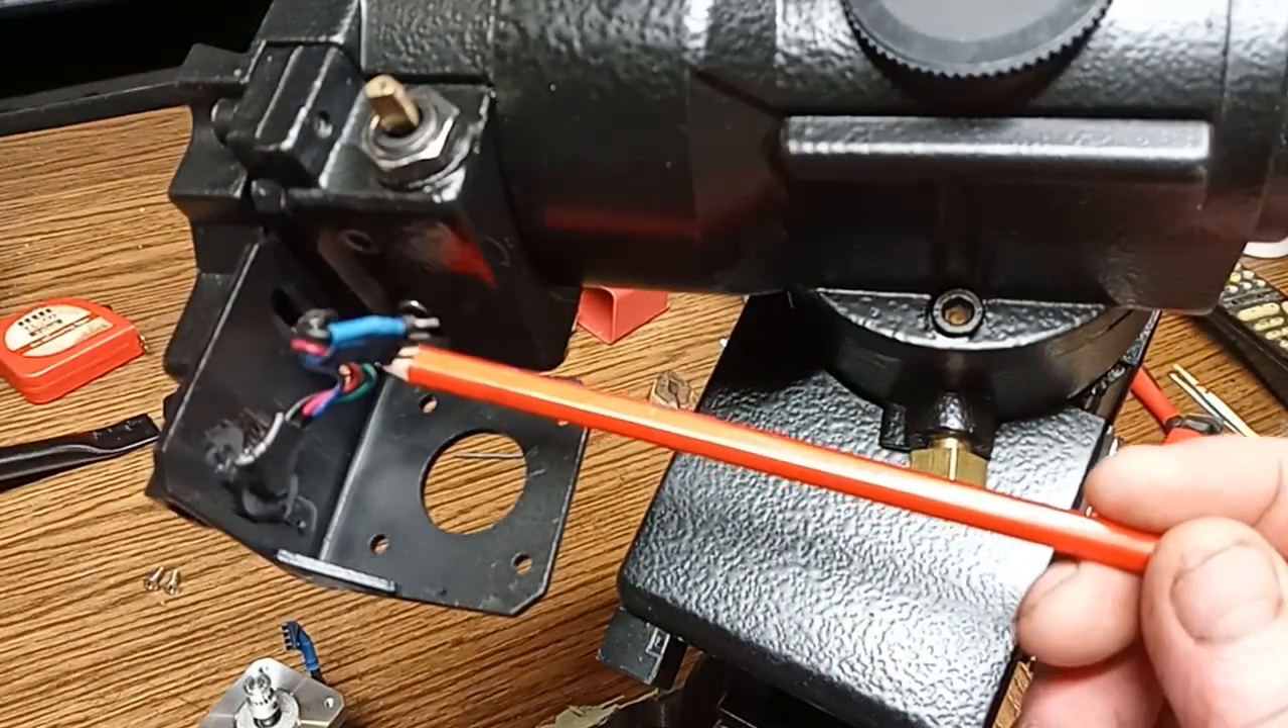So the bracket is on in place.